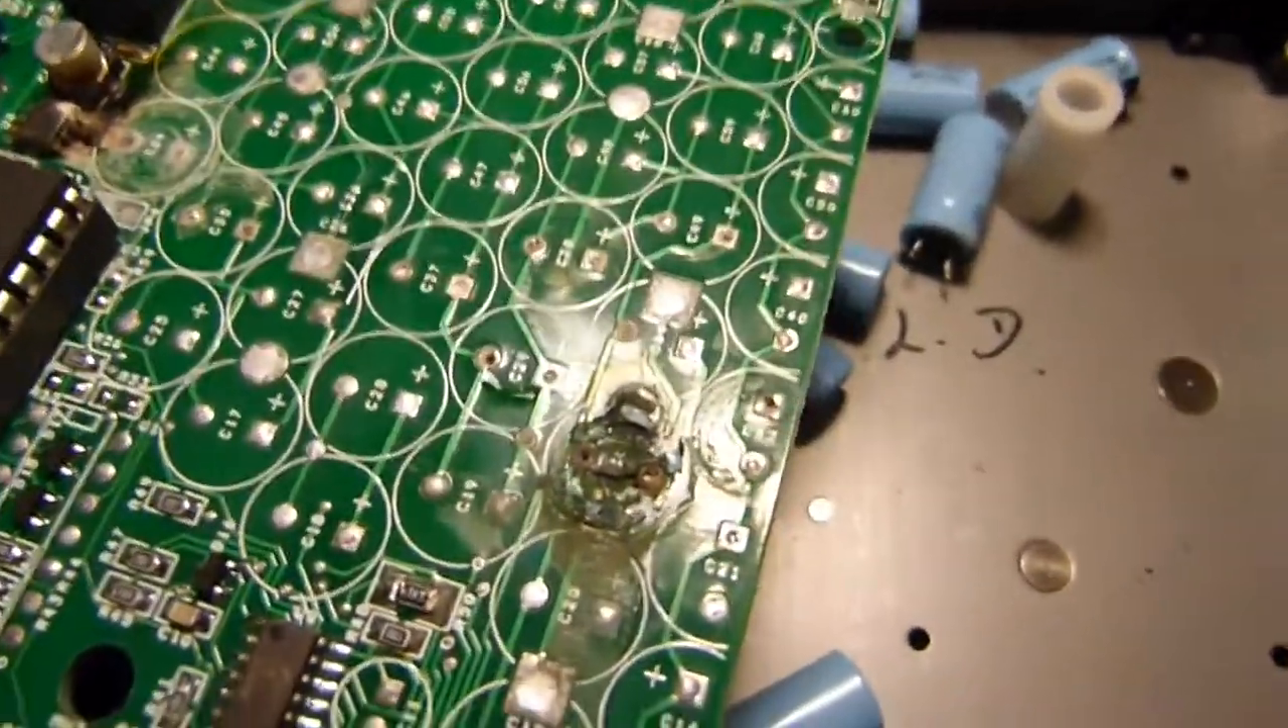Just got done desoldering all the supercapacitors.